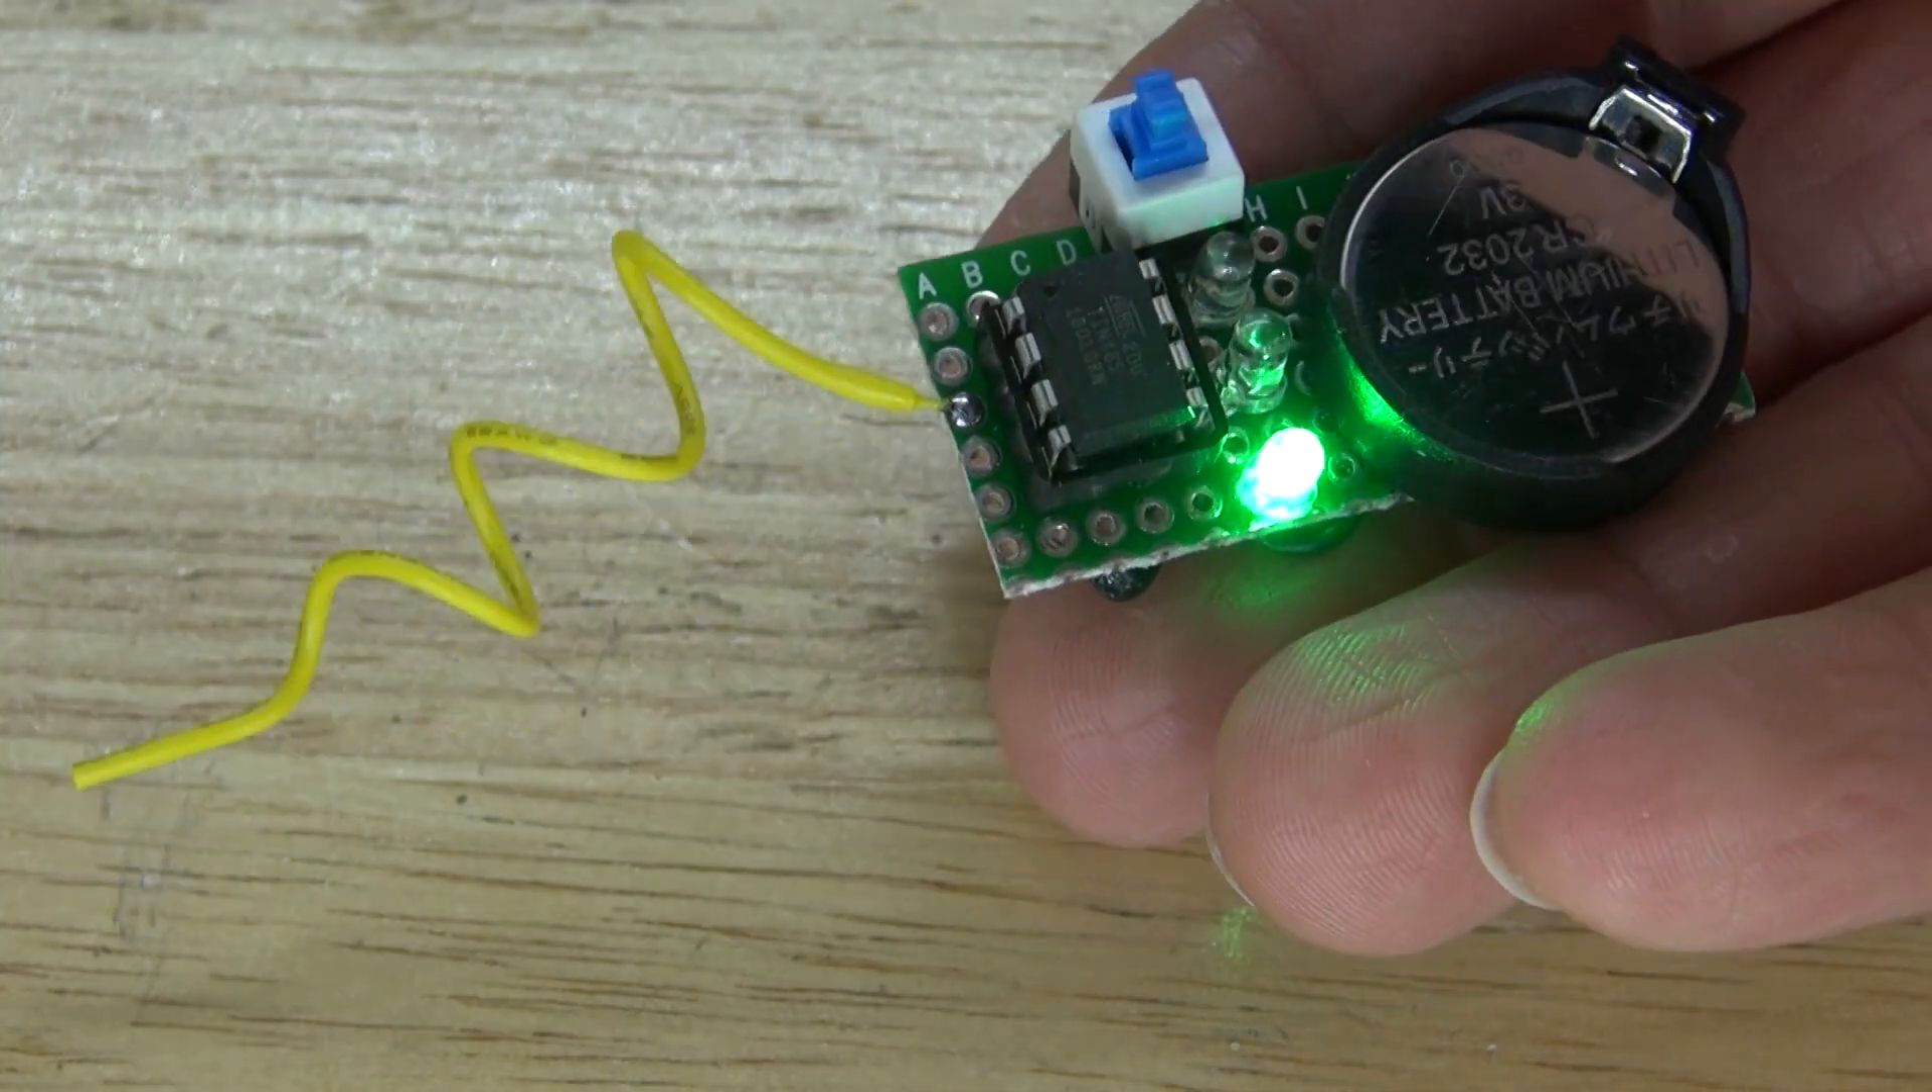Now I'm going to go ahead and take my ATtiny and place it into the IC socket holder, just like this, and then my button cell battery. And there, the circuit is now complete.